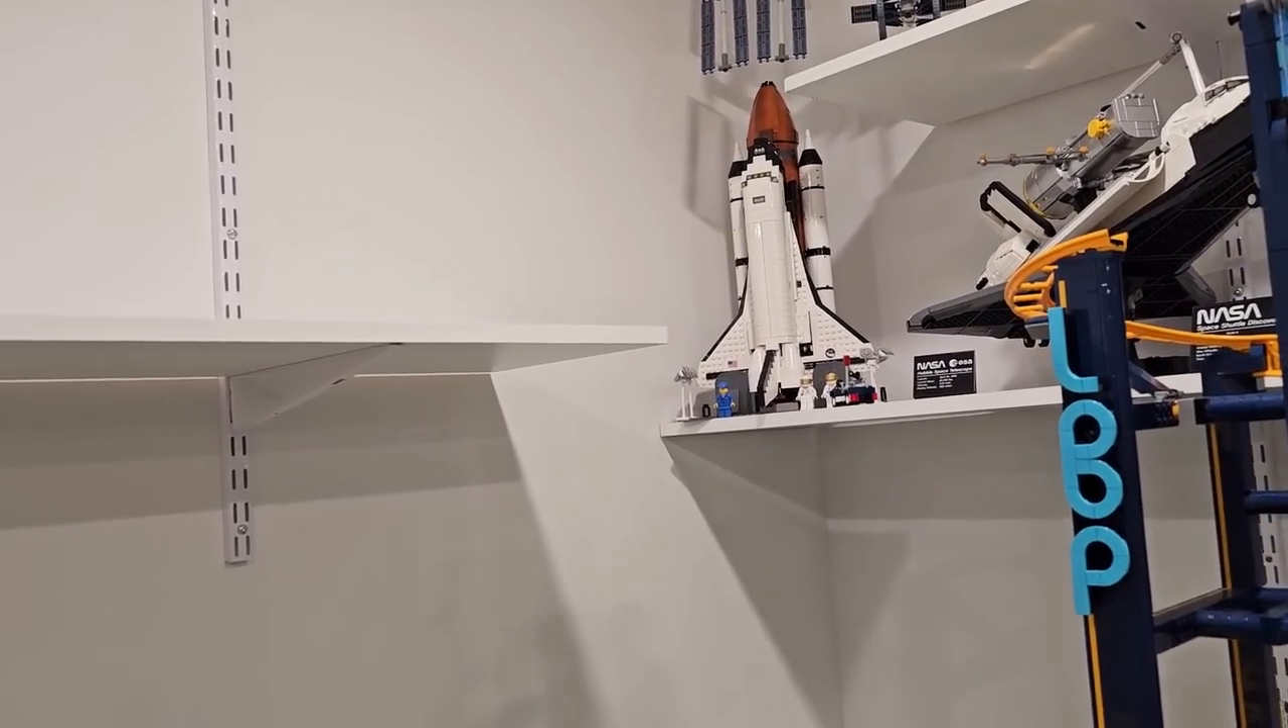So there's the first shelf installed.